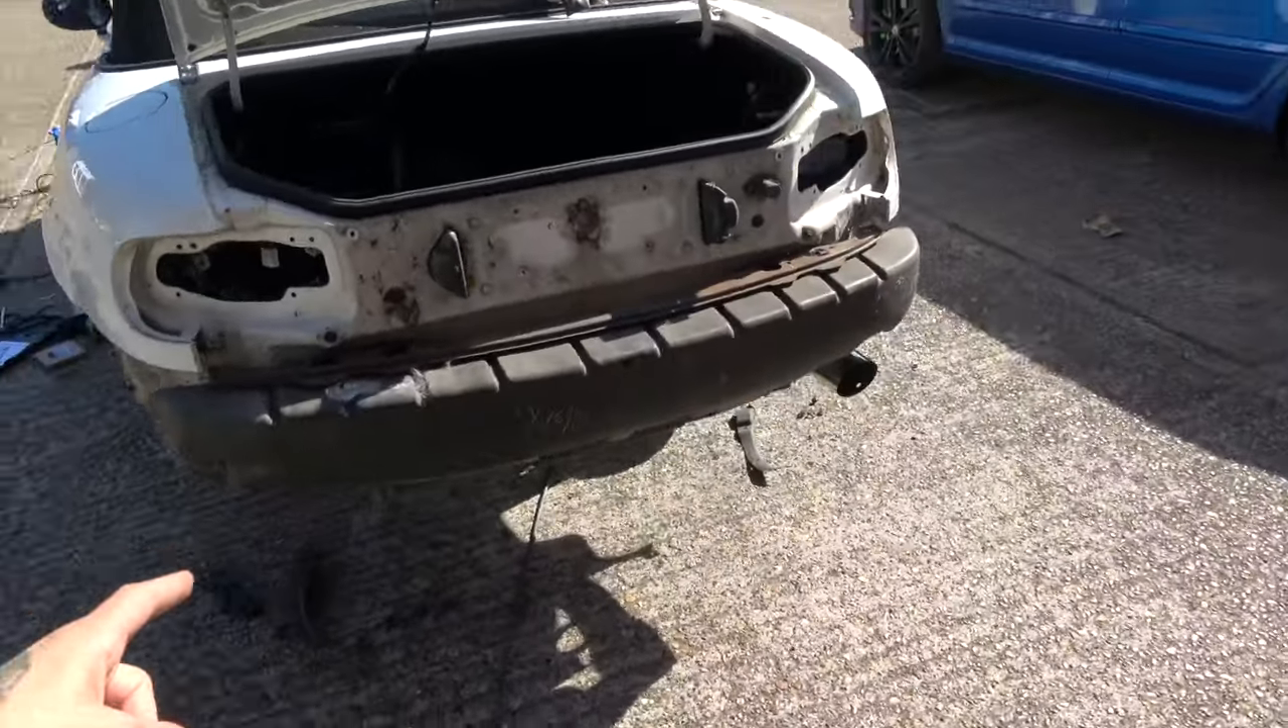We've not started cutting yet but i have removed the rear bumper.